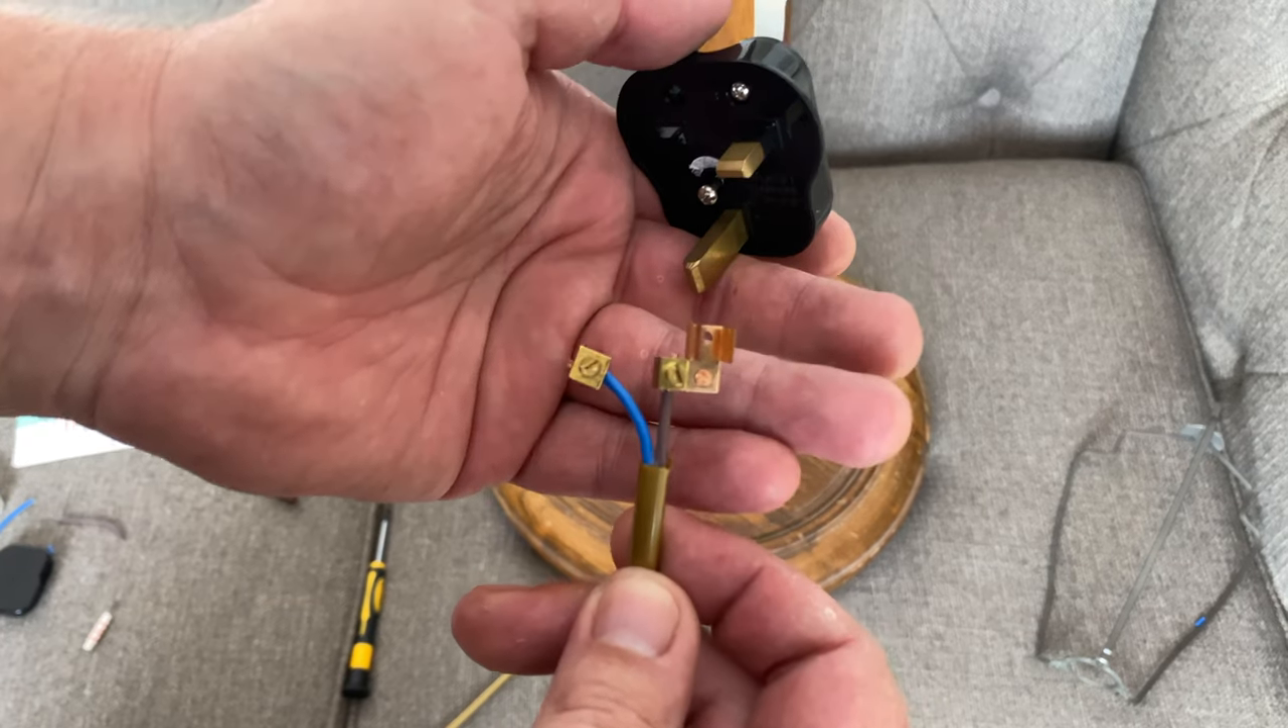Okay, so I've trimmed the ends and attached the two terminals there.